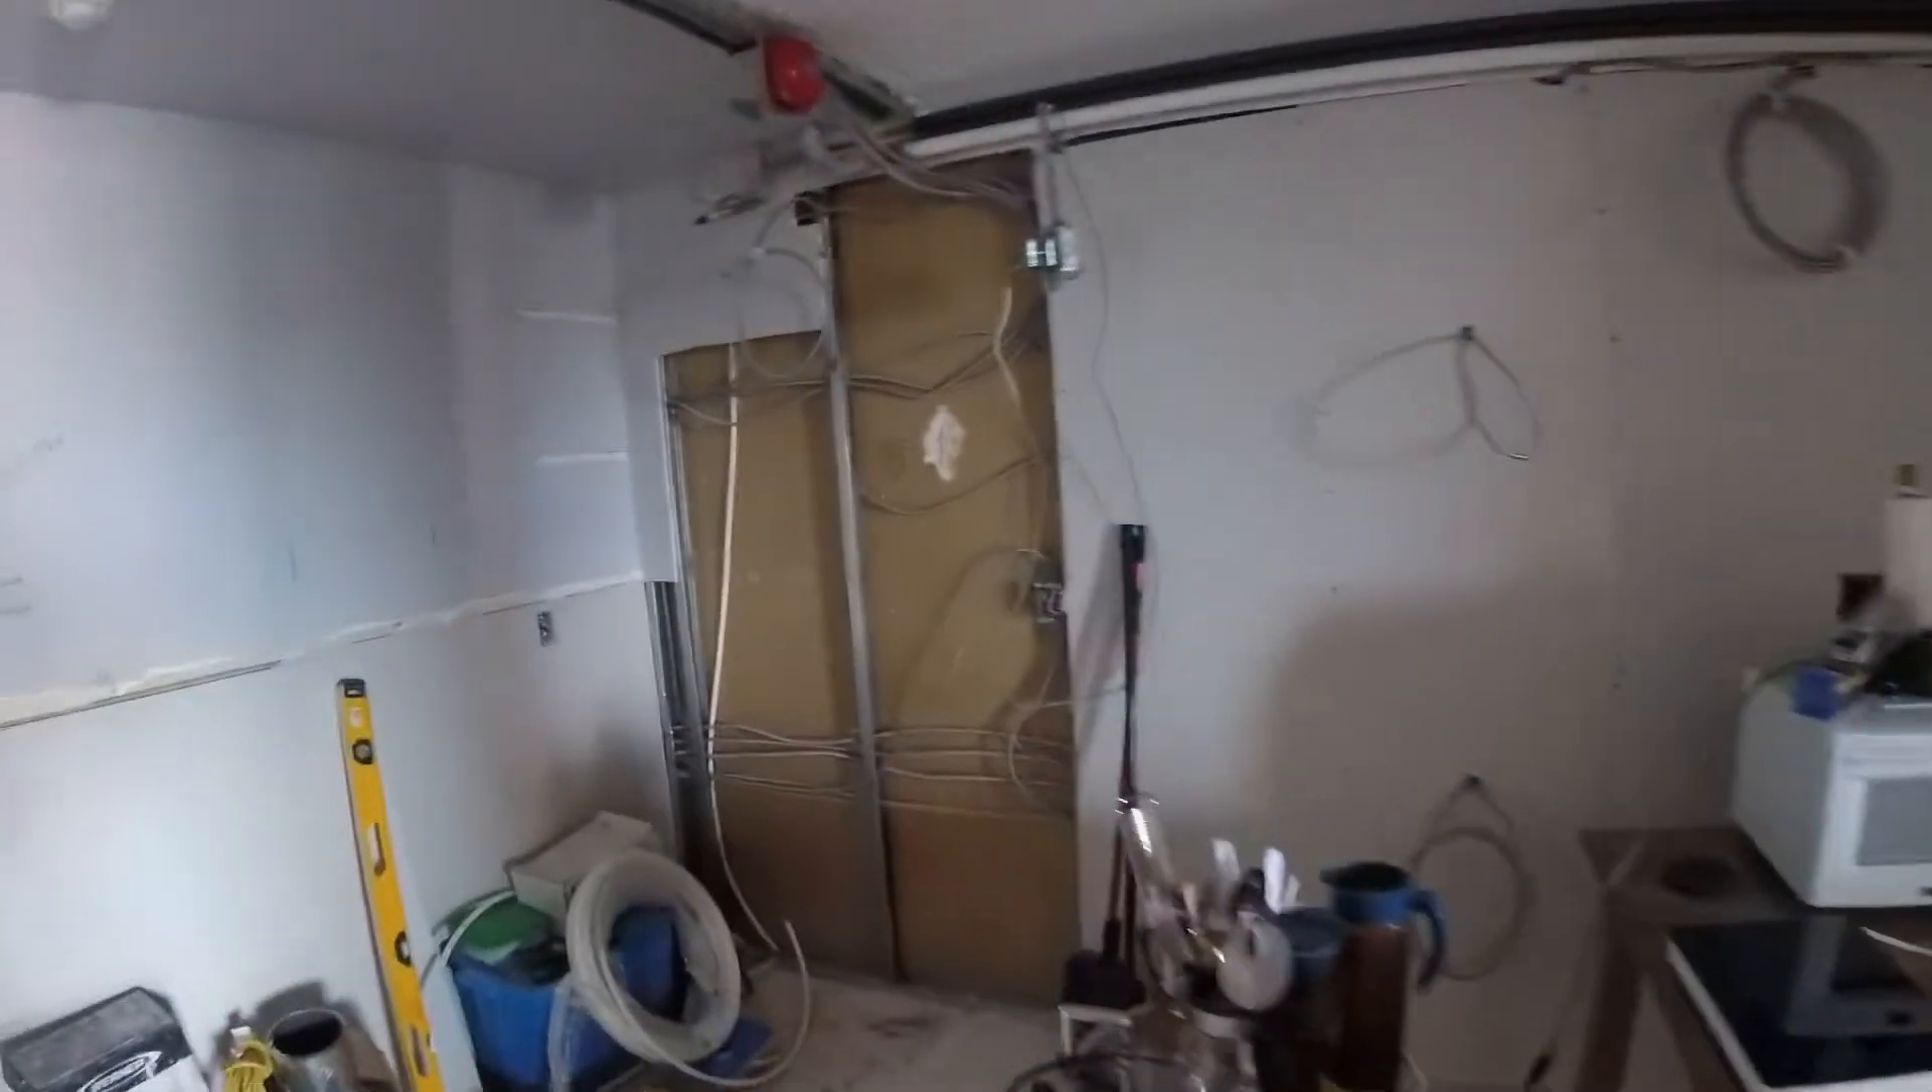And we've already got gyproc back on the walls.